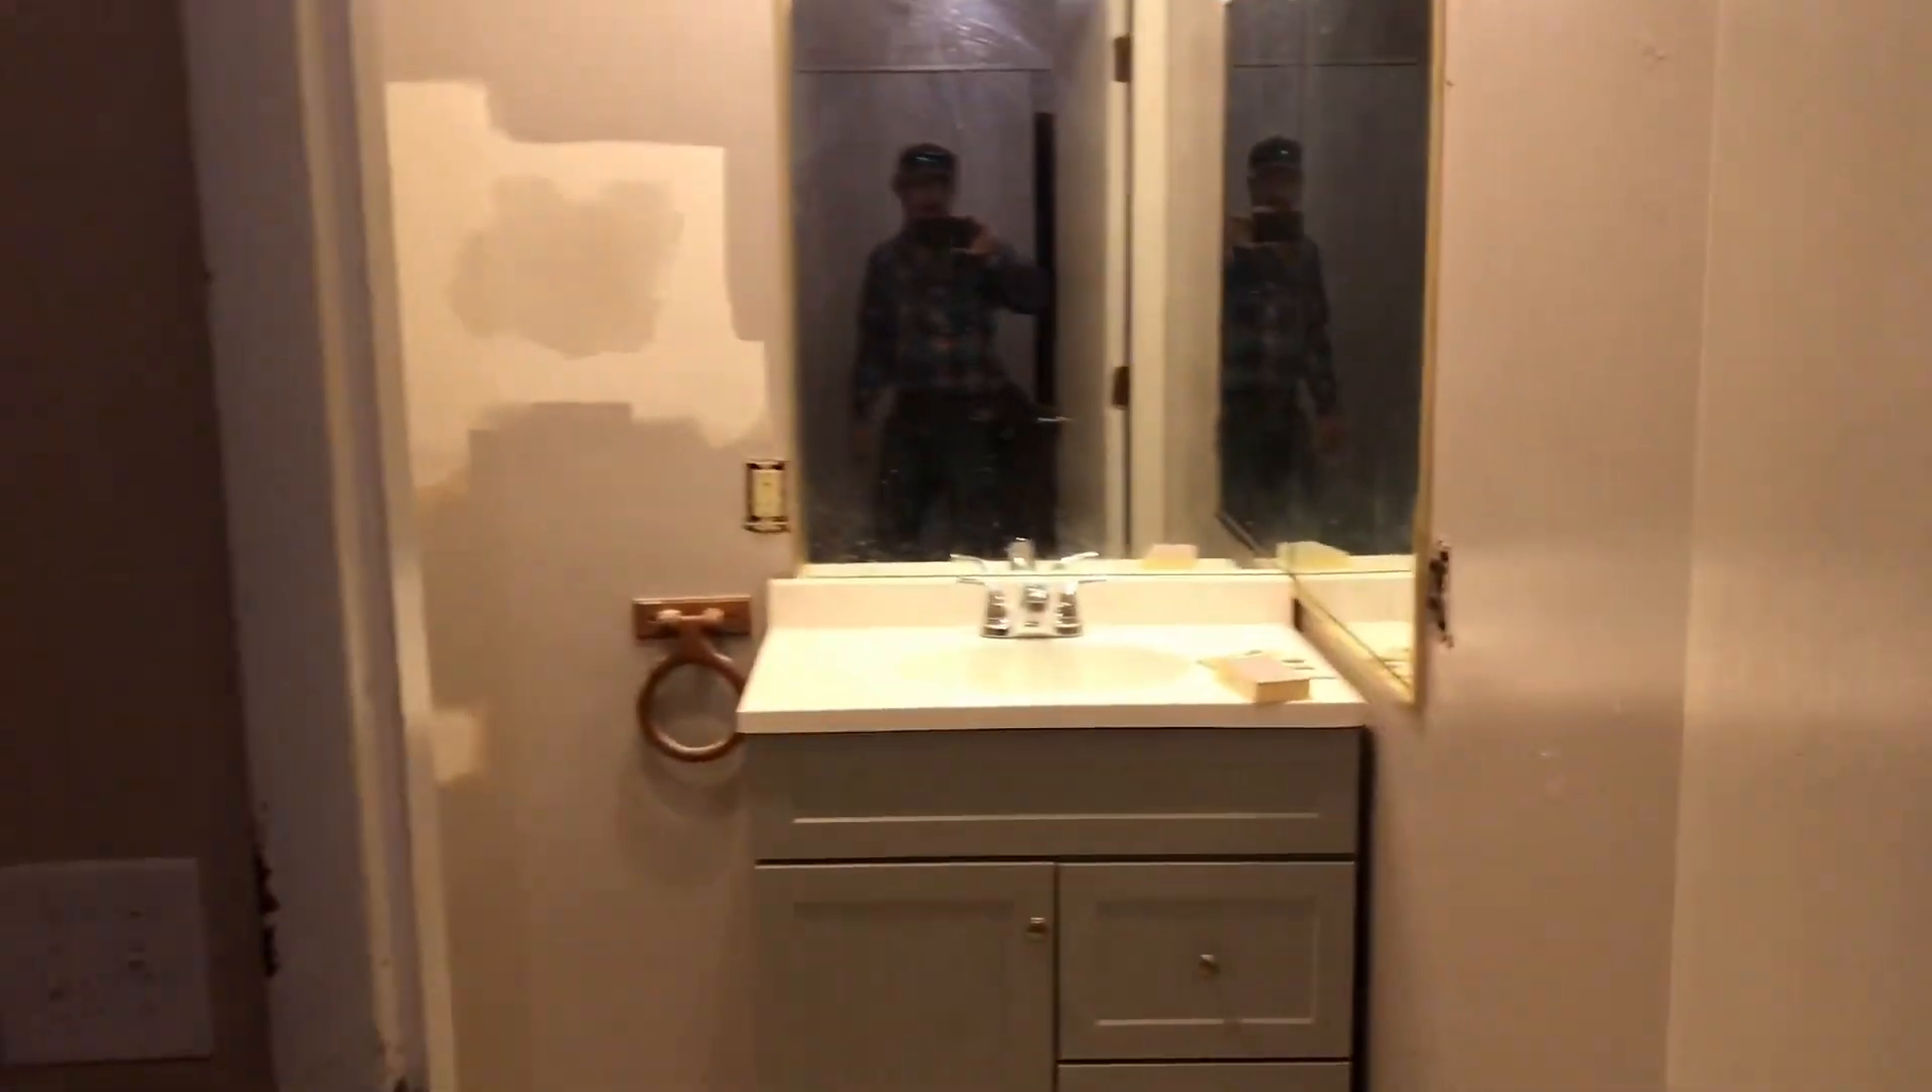Drywall patches are in everything's patched up.